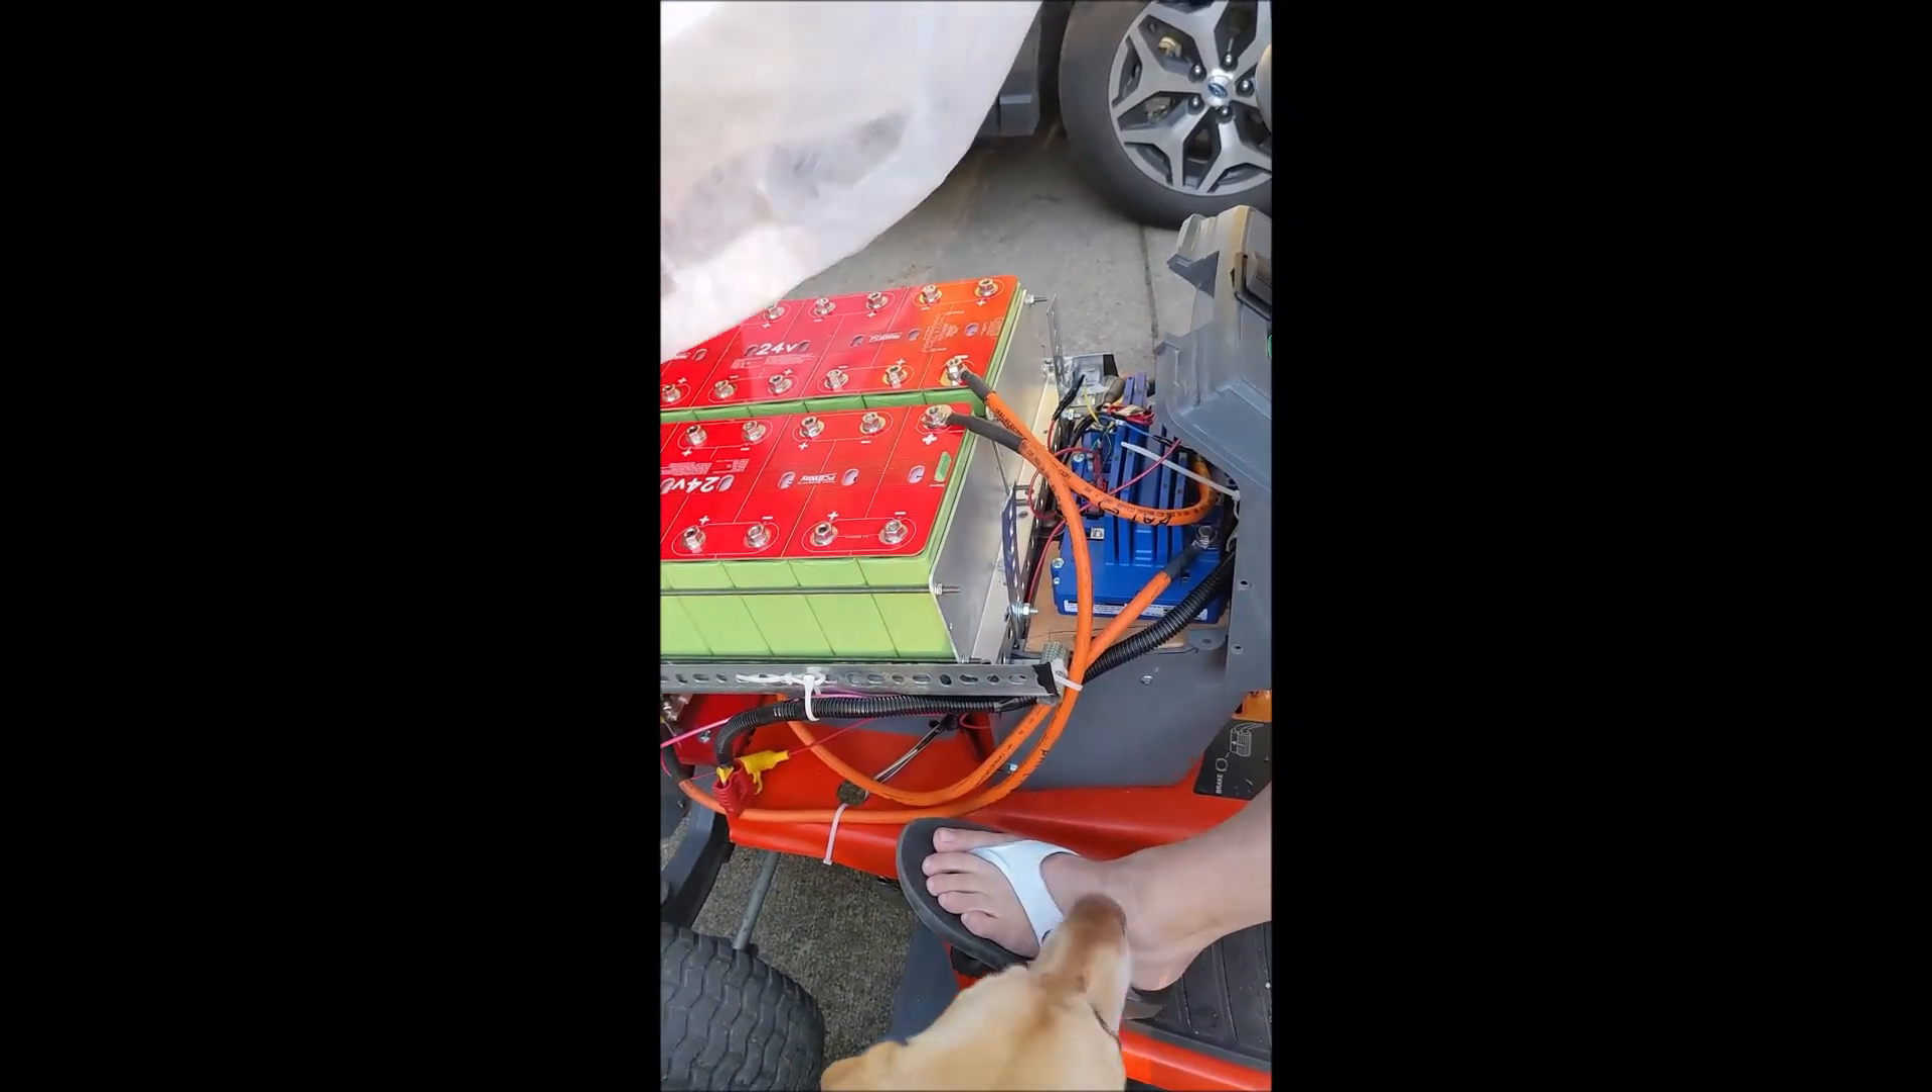The batteries are all hooked up.